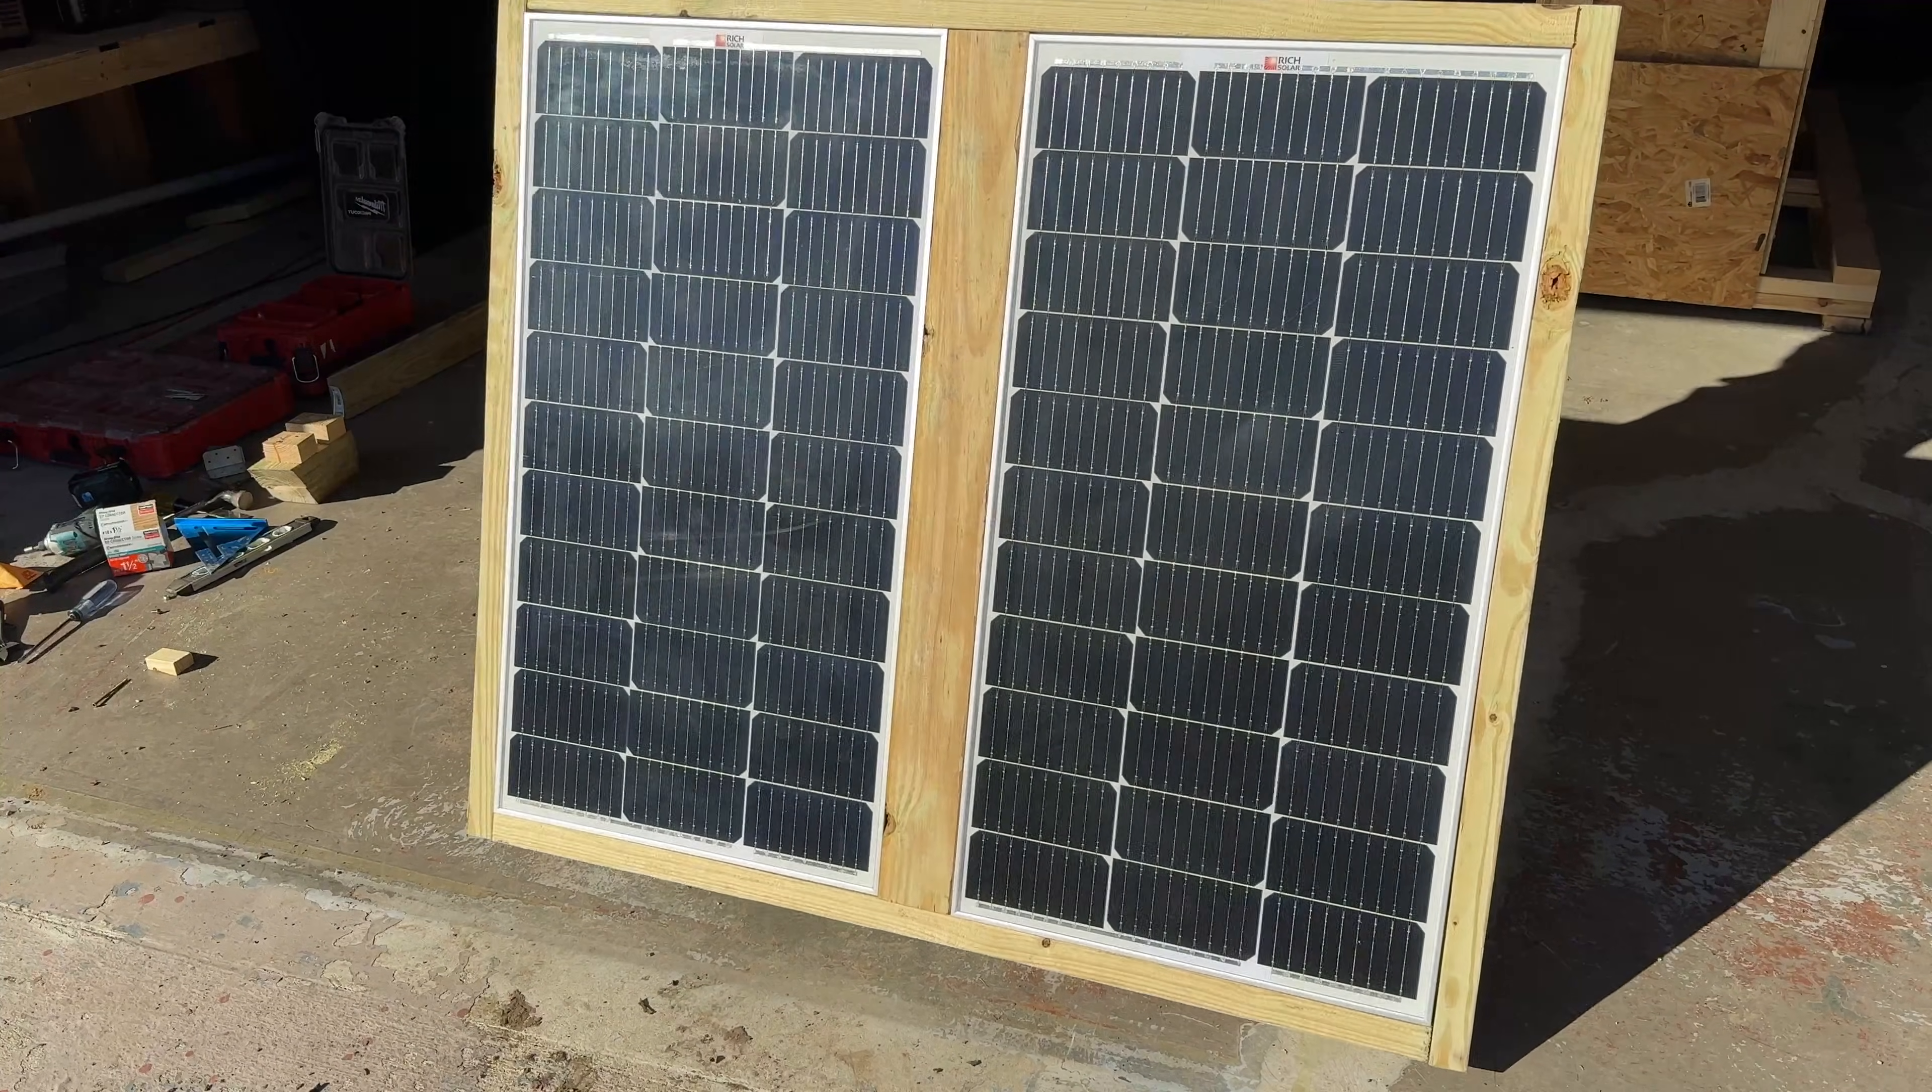But here is what you're looking at everything's flush mounted and you have the two panels ready to go.